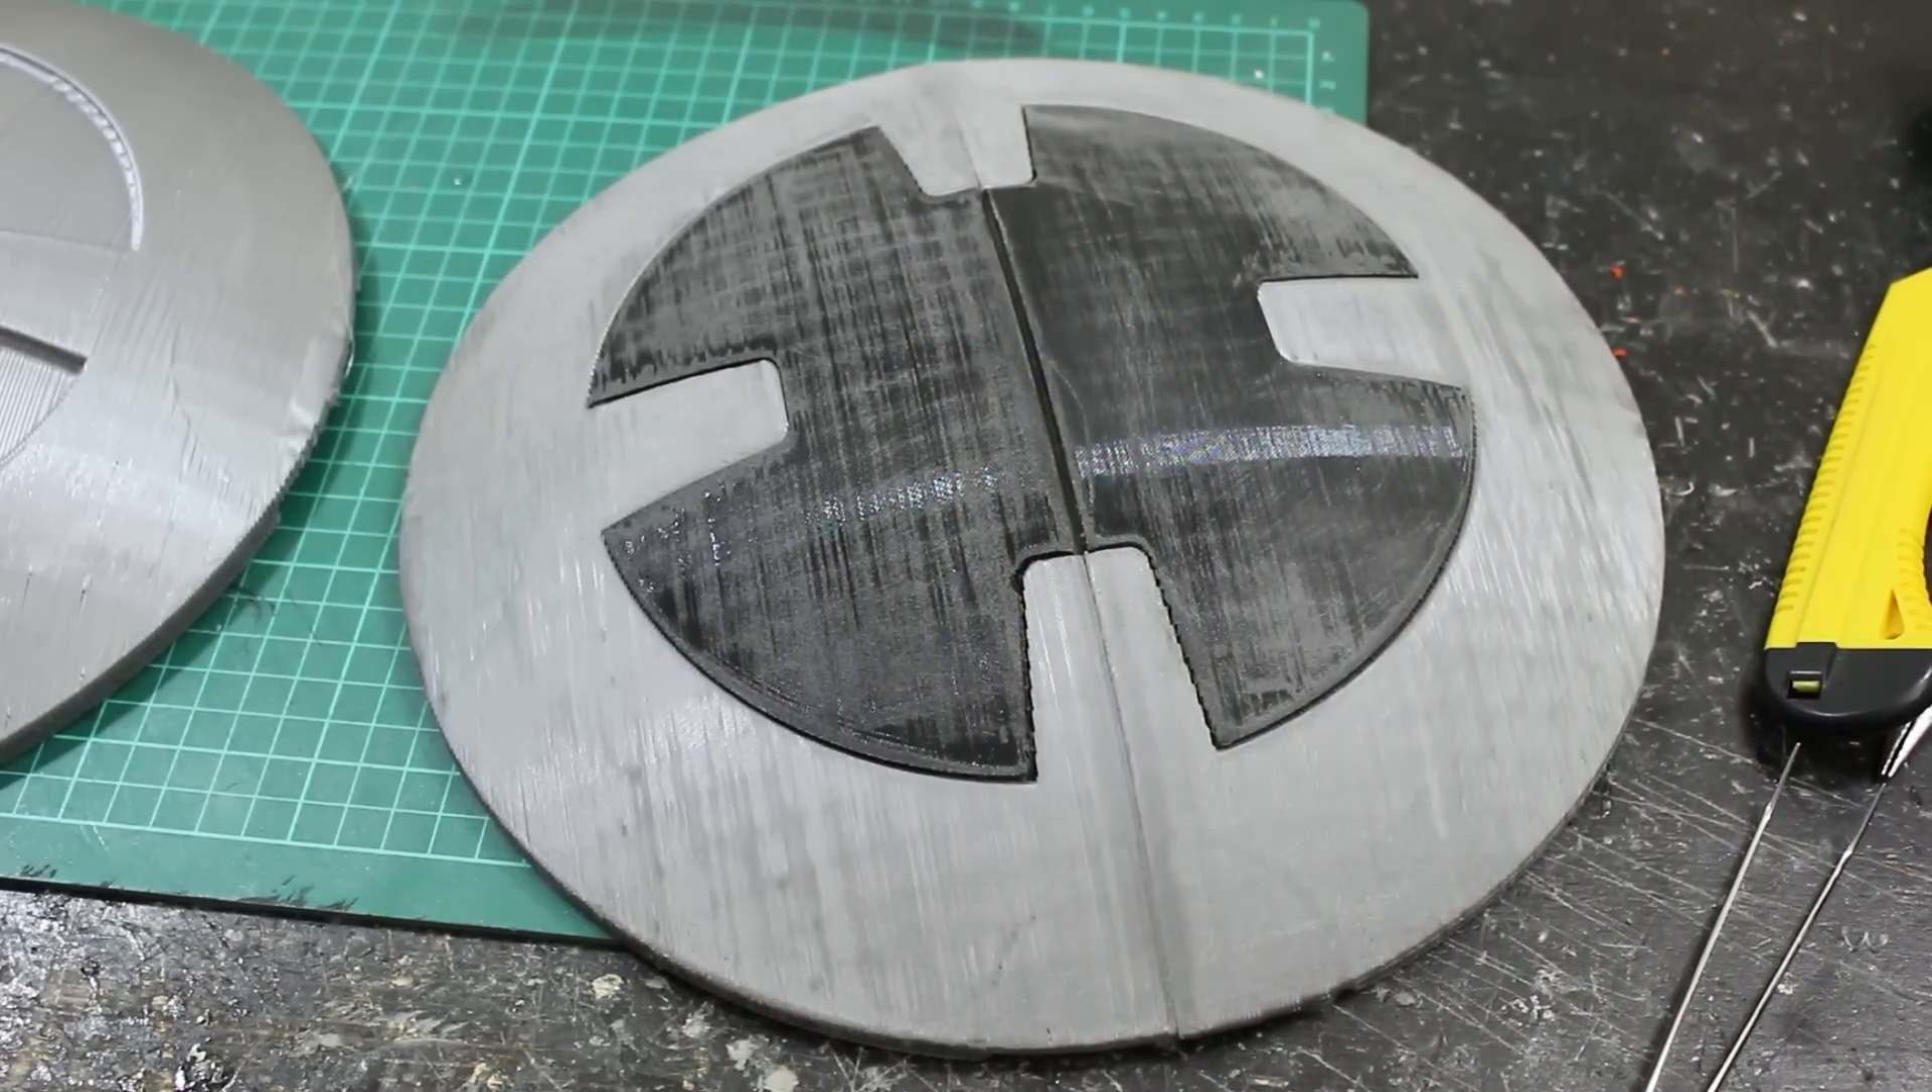I've also made the inserts, which fit just in there, so they will need gluing in, and they will need the gap filling also, and that will need cleaning up too.